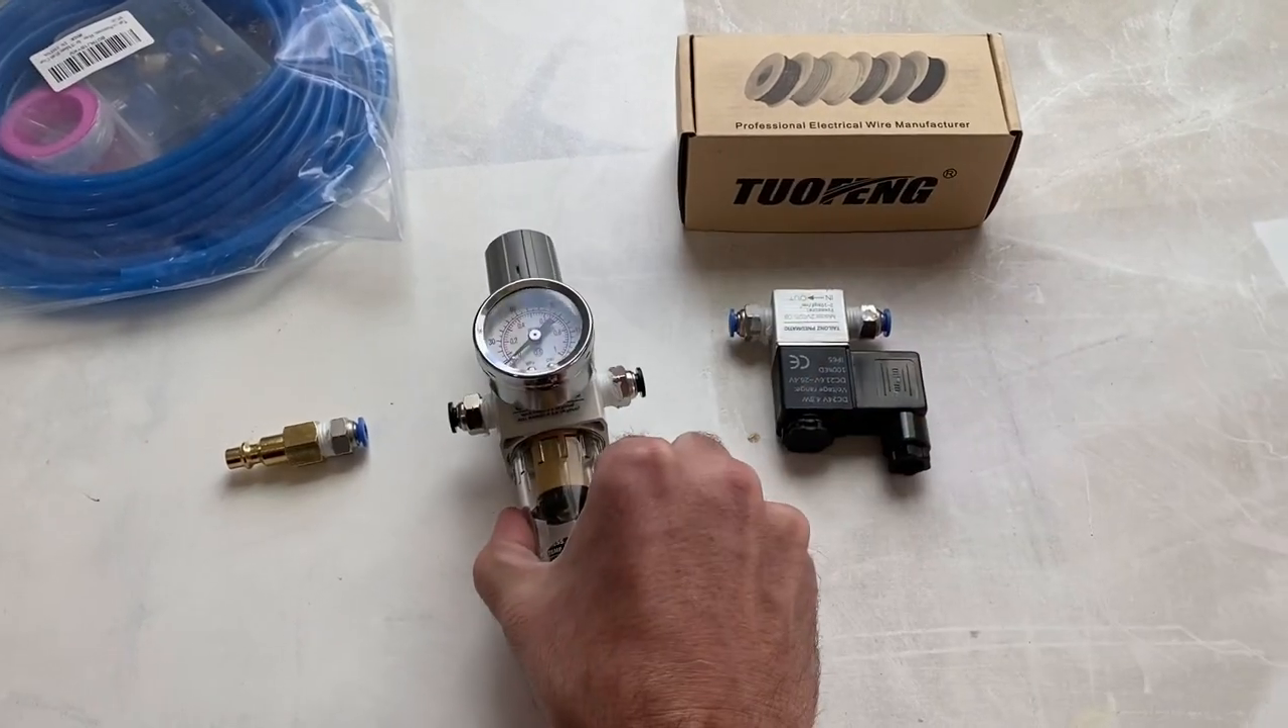Uh, the only thing is left to run basically the blue hose in between everything.